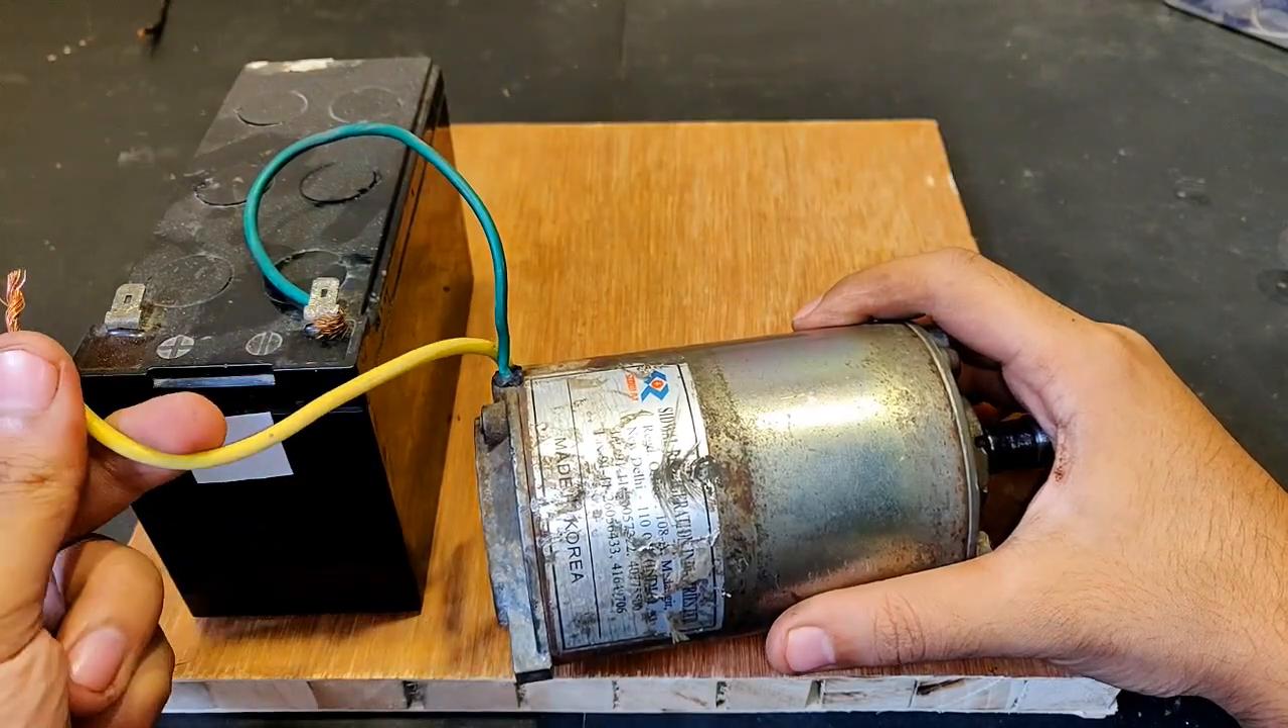Okay, one wire has been connected. Now comes the second one.